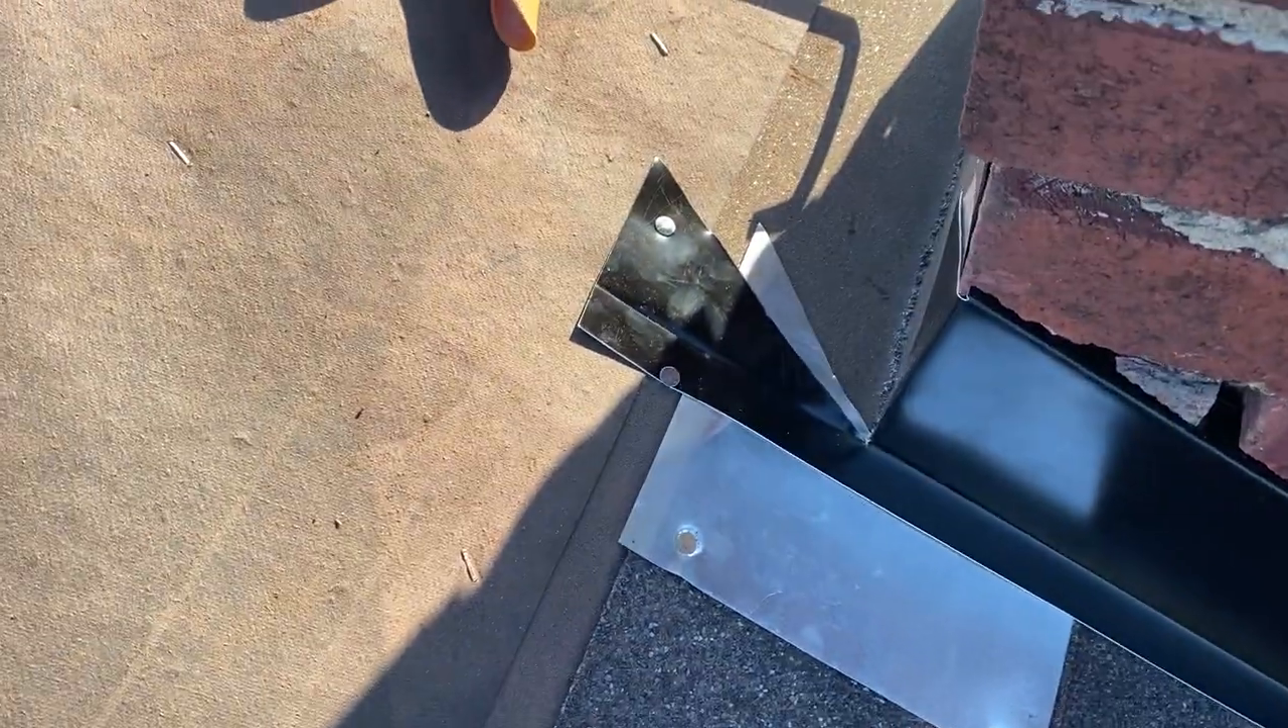There, we've got a couple nails holding the top right here.